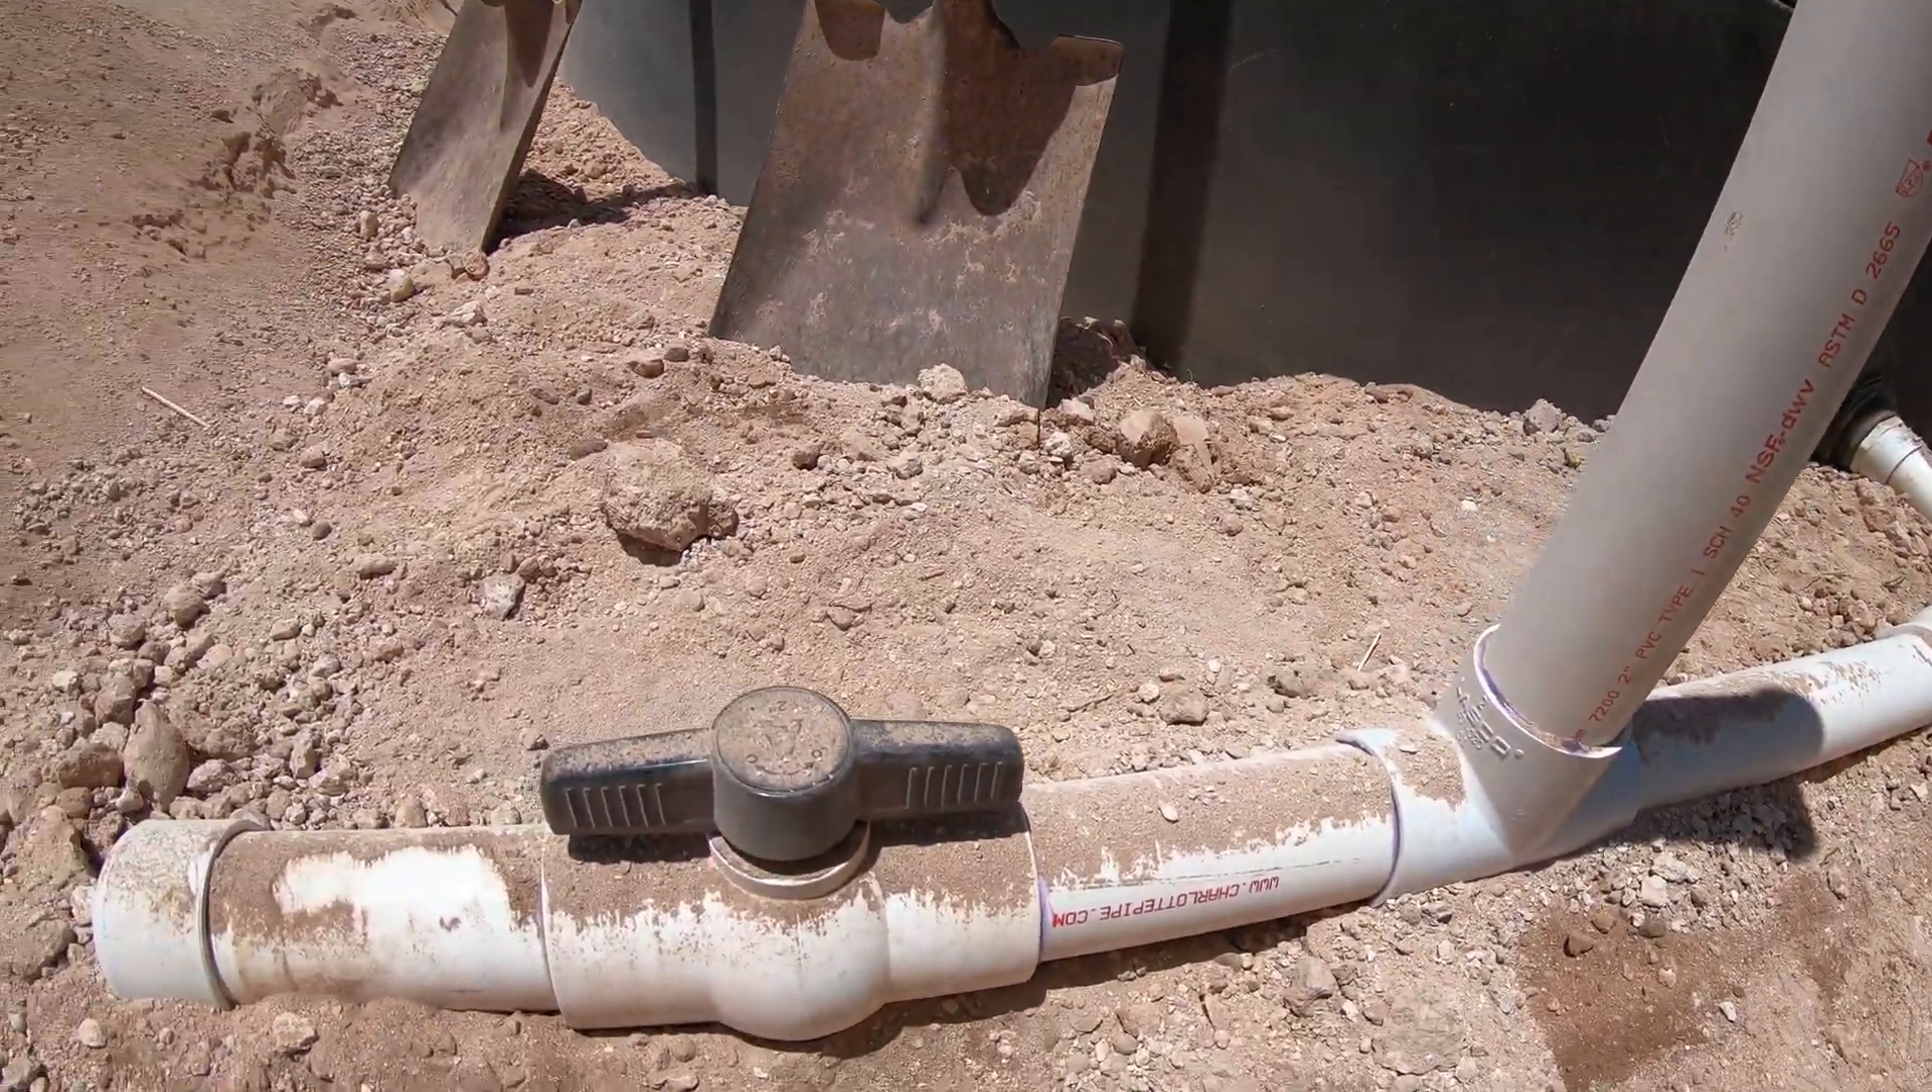I put another valve on here with a cap.